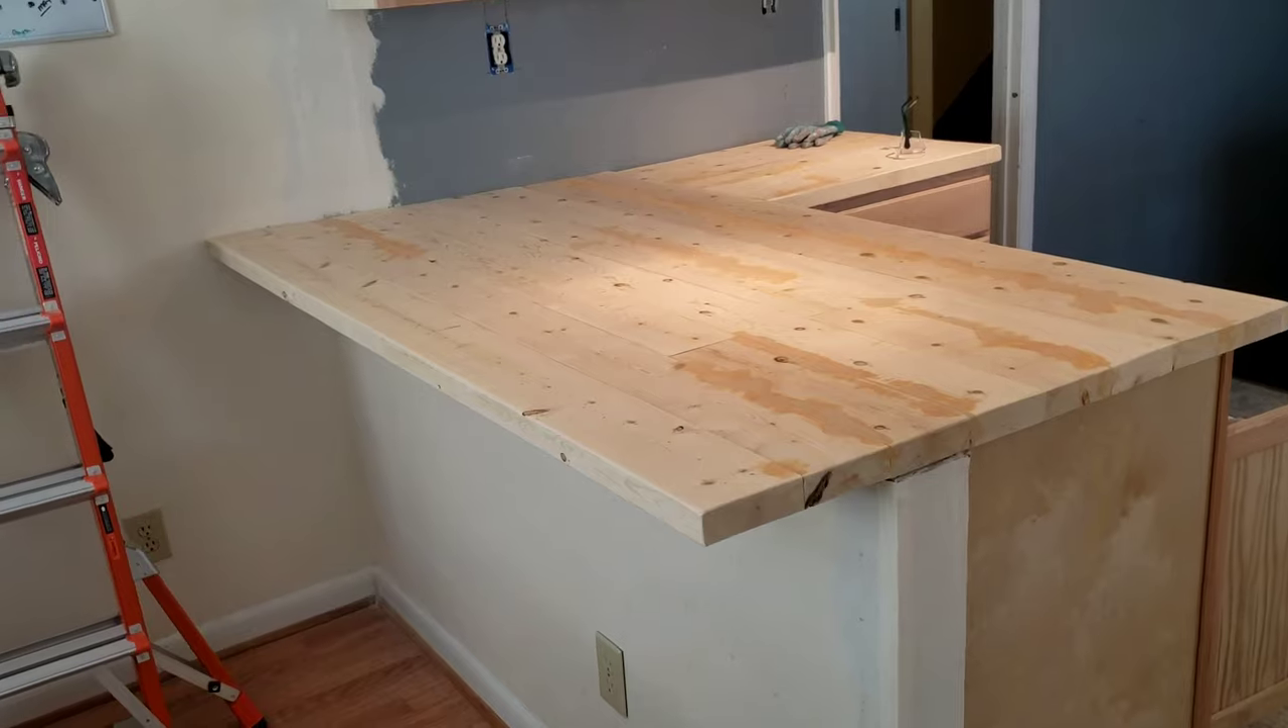Fresh new counters have been completely made. They are all done.